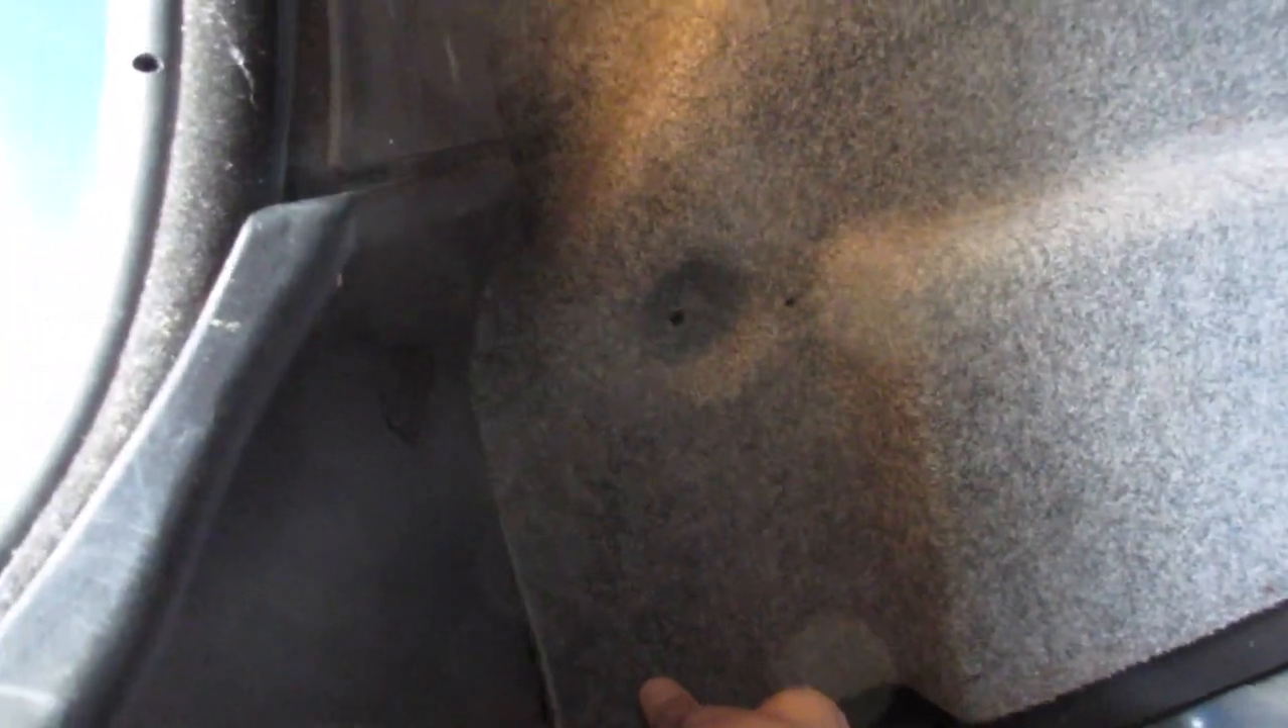This car doesn't have a clip. There's also another hole up there. So I'm guessing that I'm just missing some hardware.